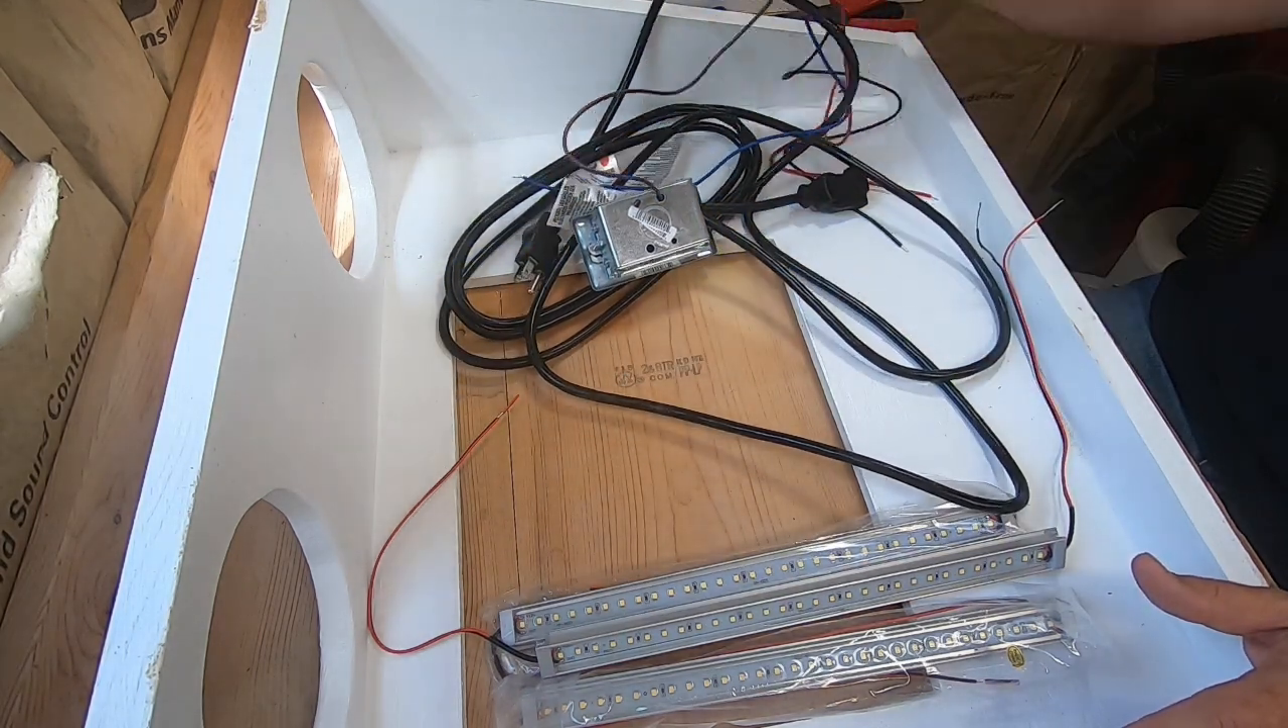Now that we have the box build complete, it's time to start putting all the components into it to actually make it a functioning prep box.